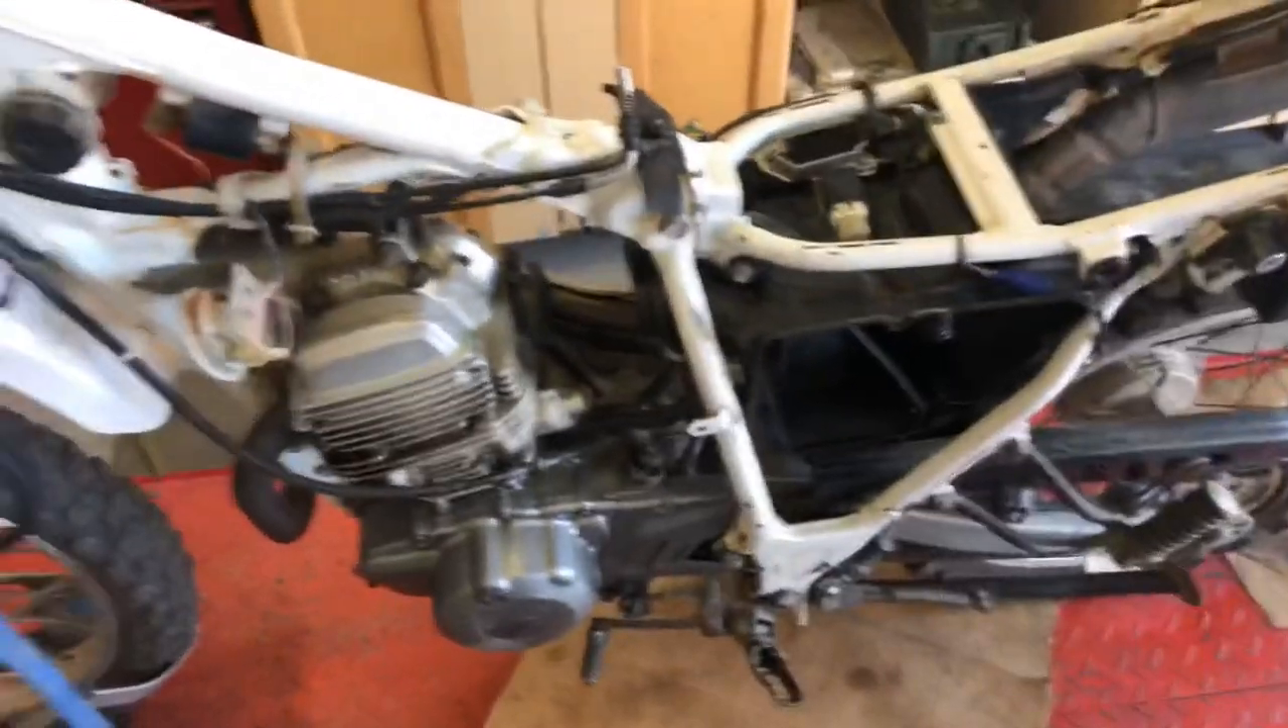He's already started taking it apart so we already had the carburetor out the tank and seat and all this is off already.